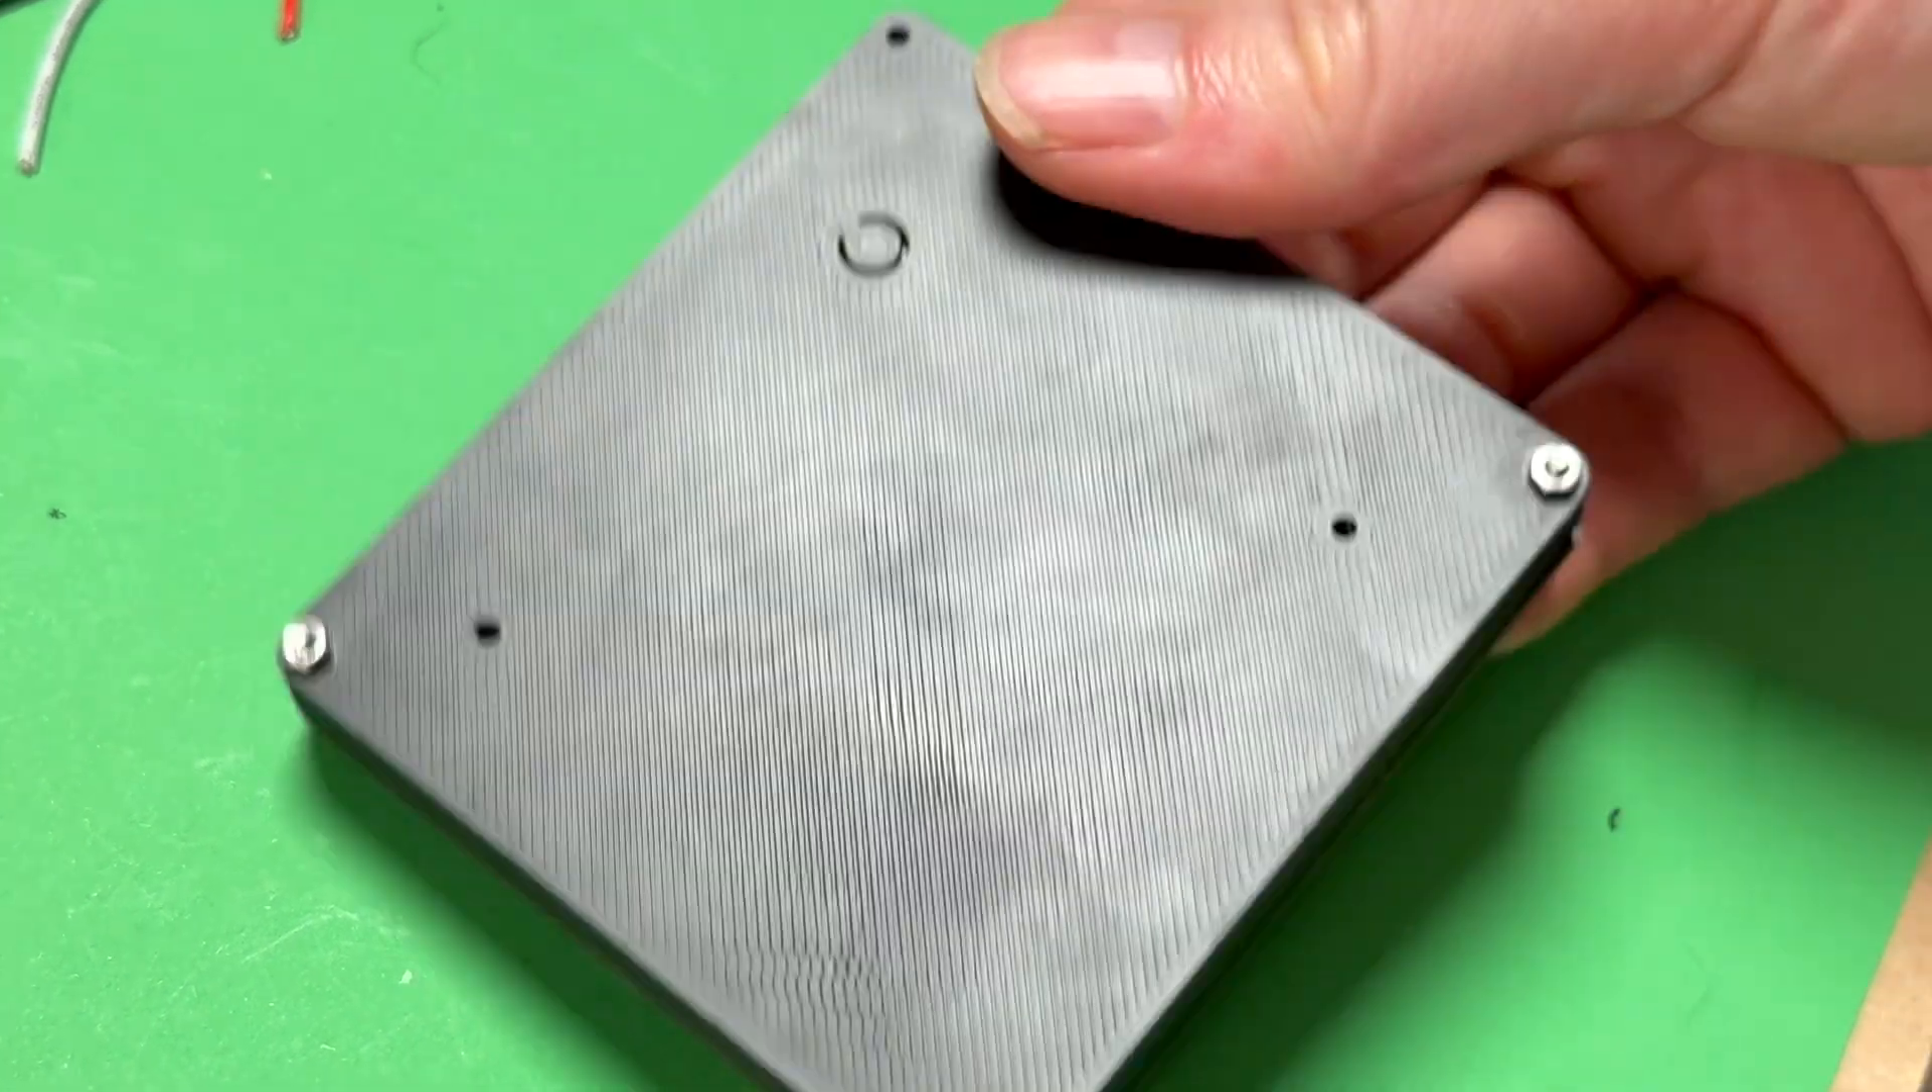I need to put the rest of the bolts in, so I'll do that now.